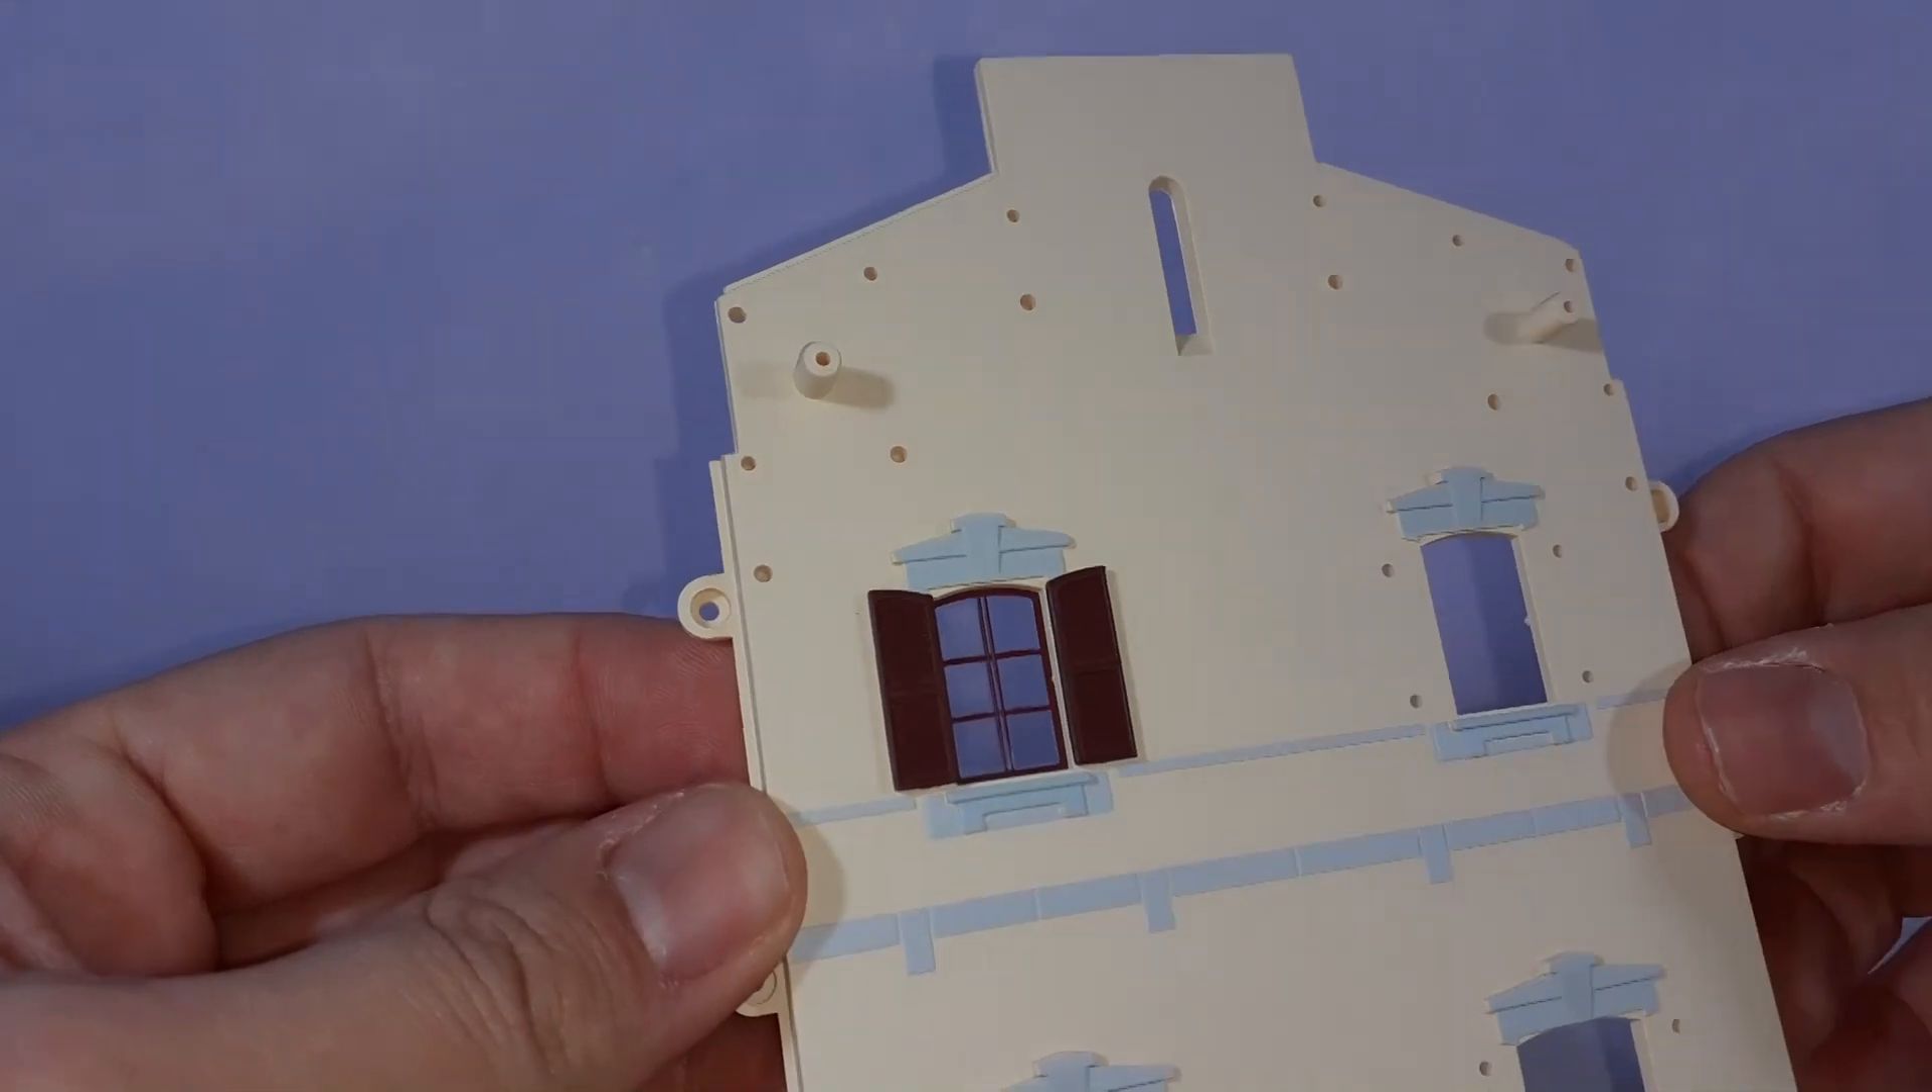Ed ecco qui la prima finestra assemblata.